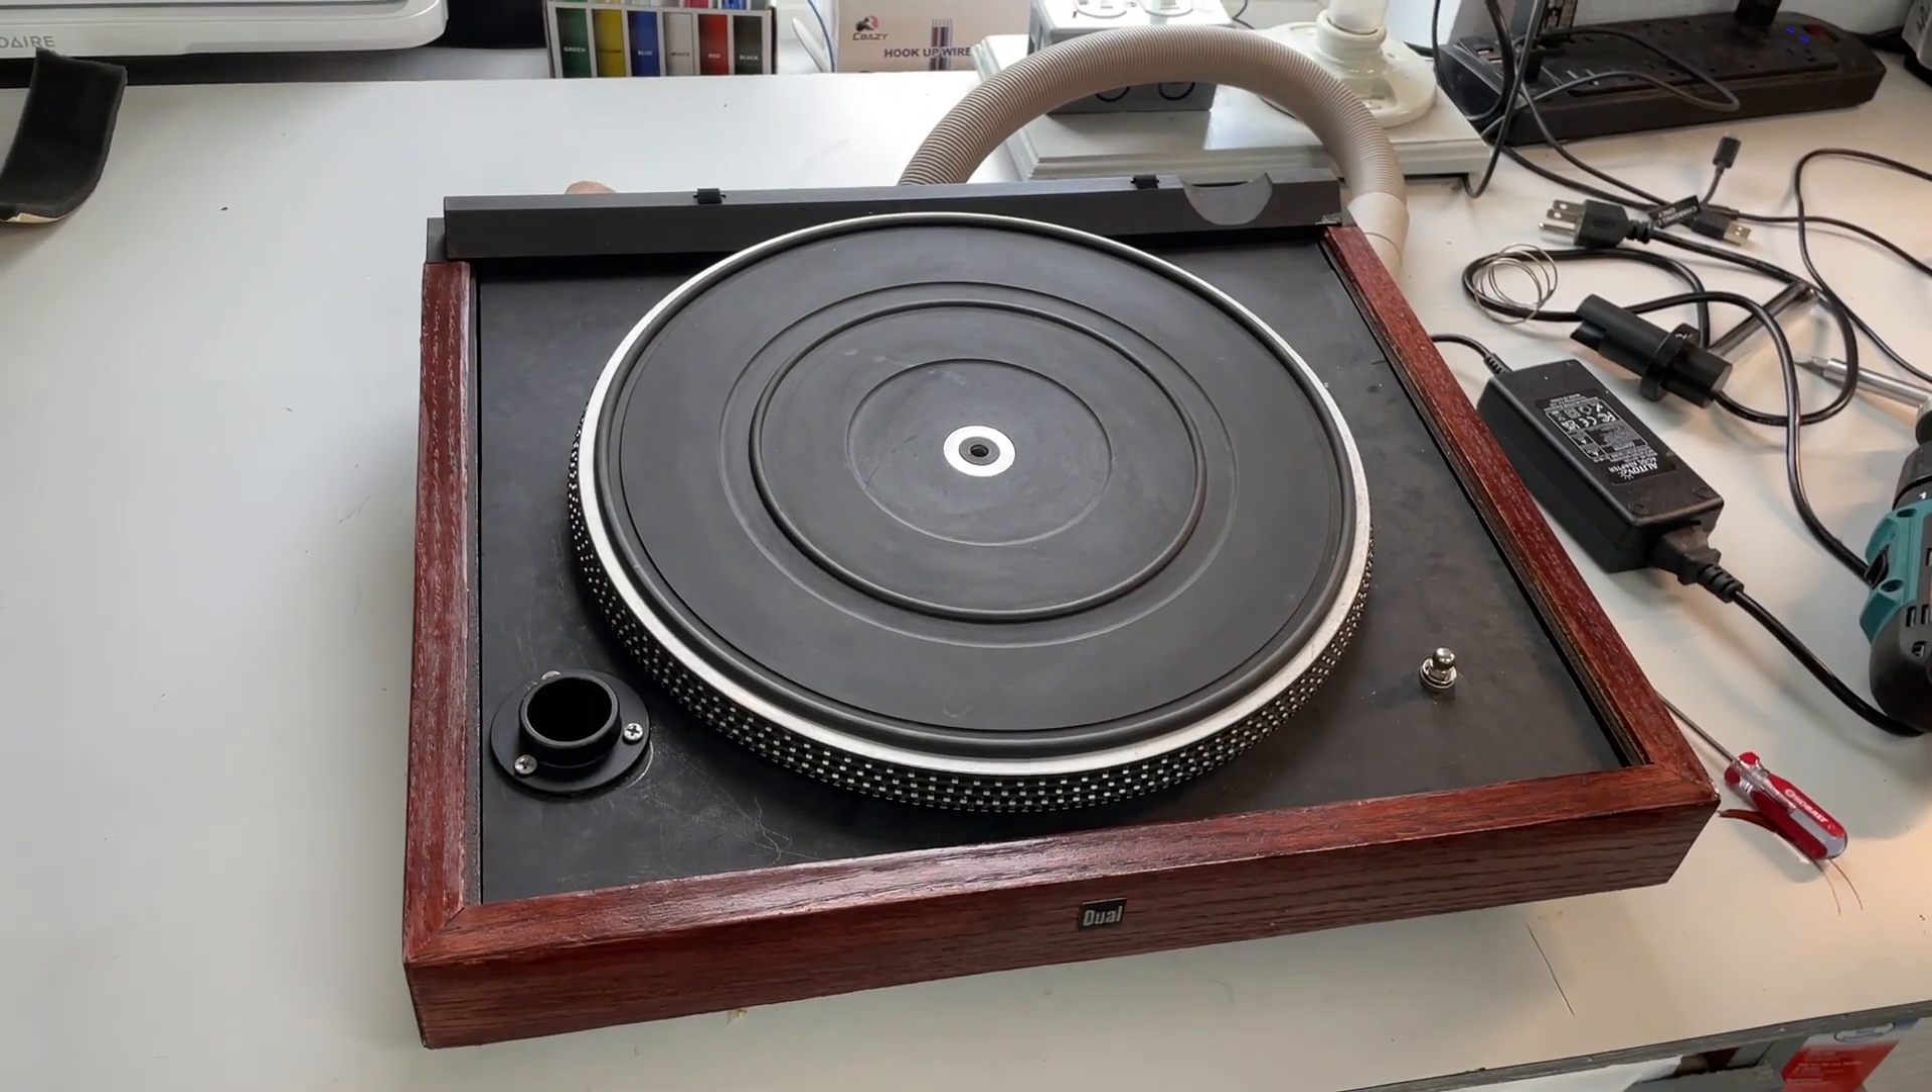Okay here it is with the uh platter installed and um I'll add the VPI wand which goes in here like there's a spring.